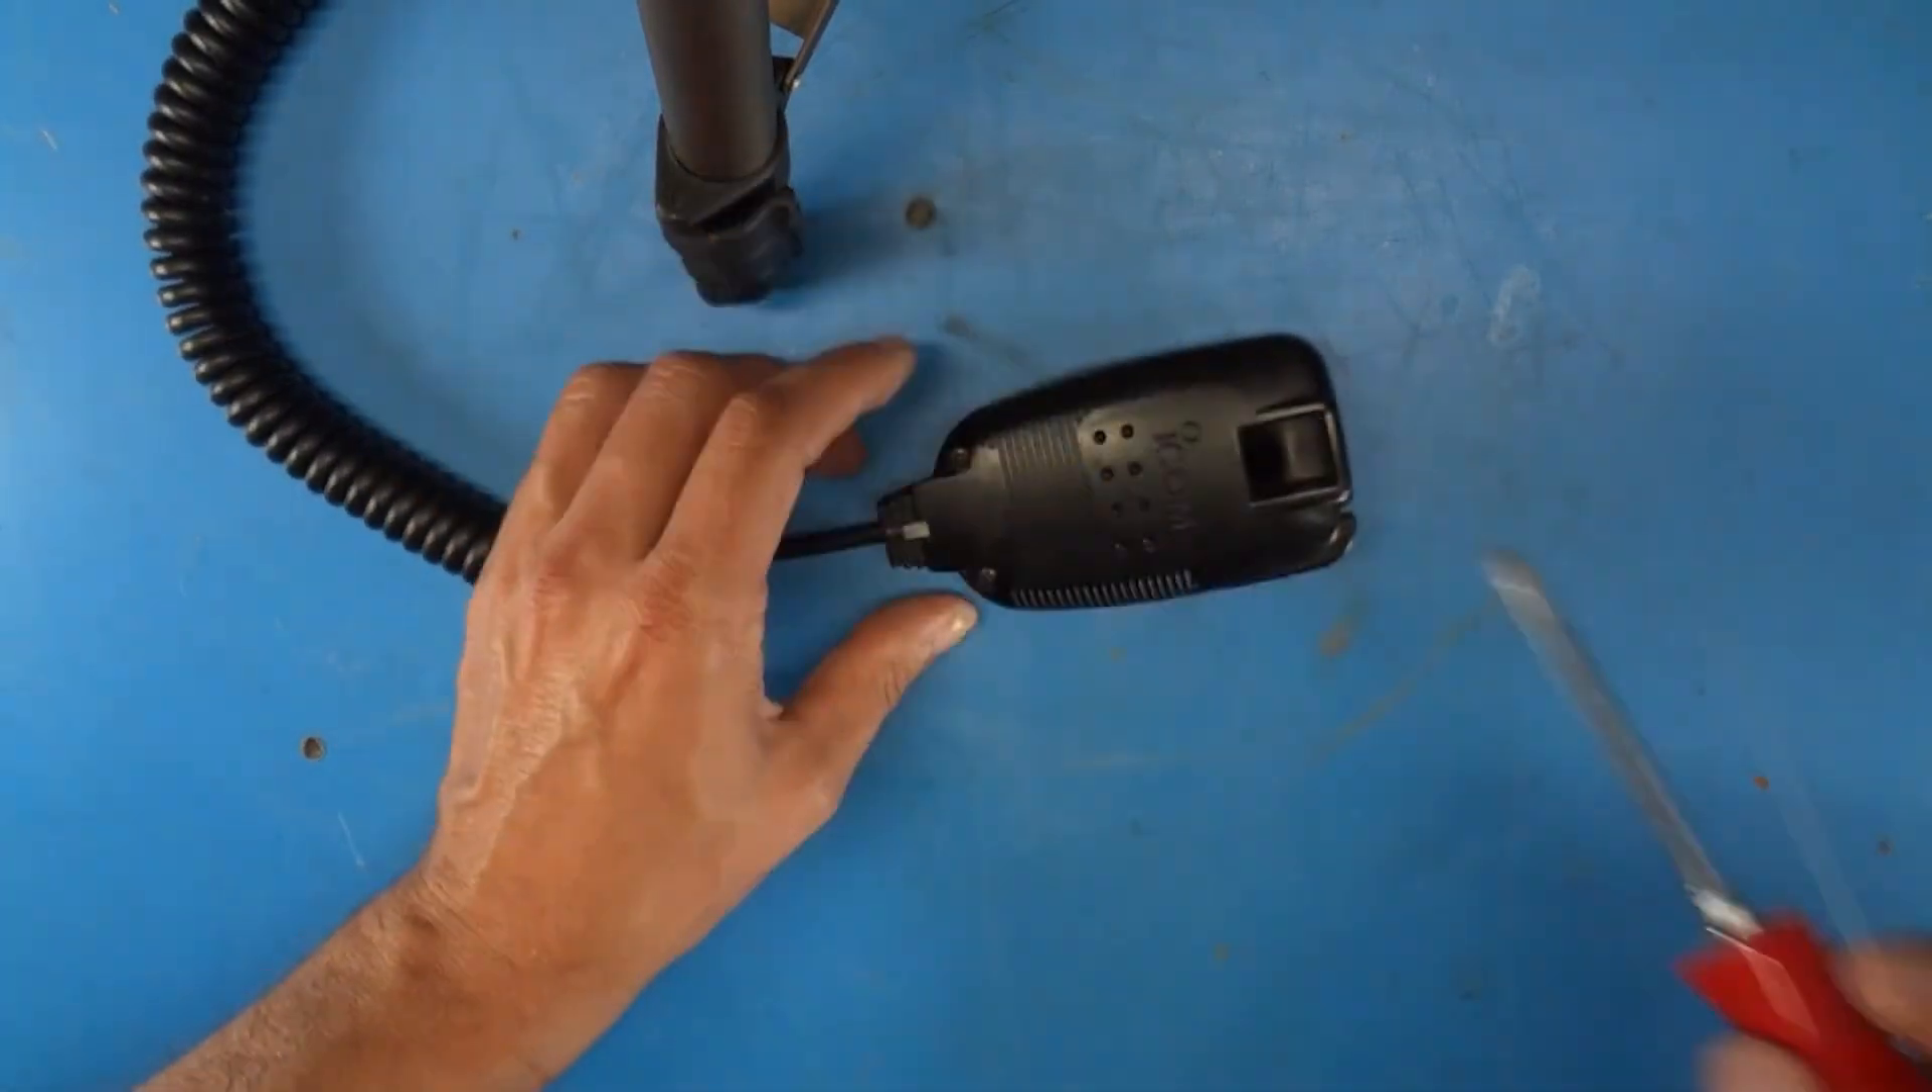So the microphone is now reassembled.